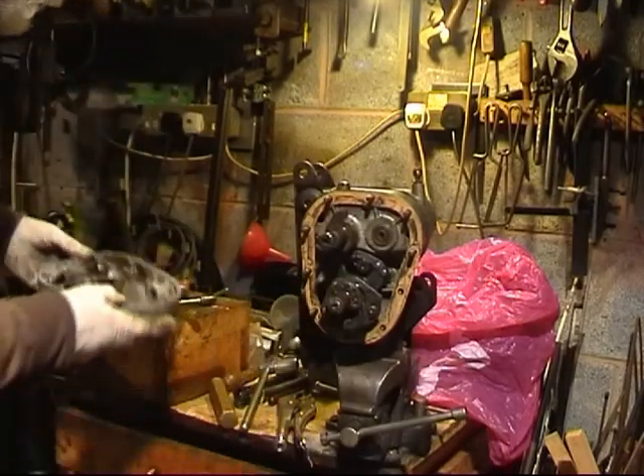And there's the outer cover removed.